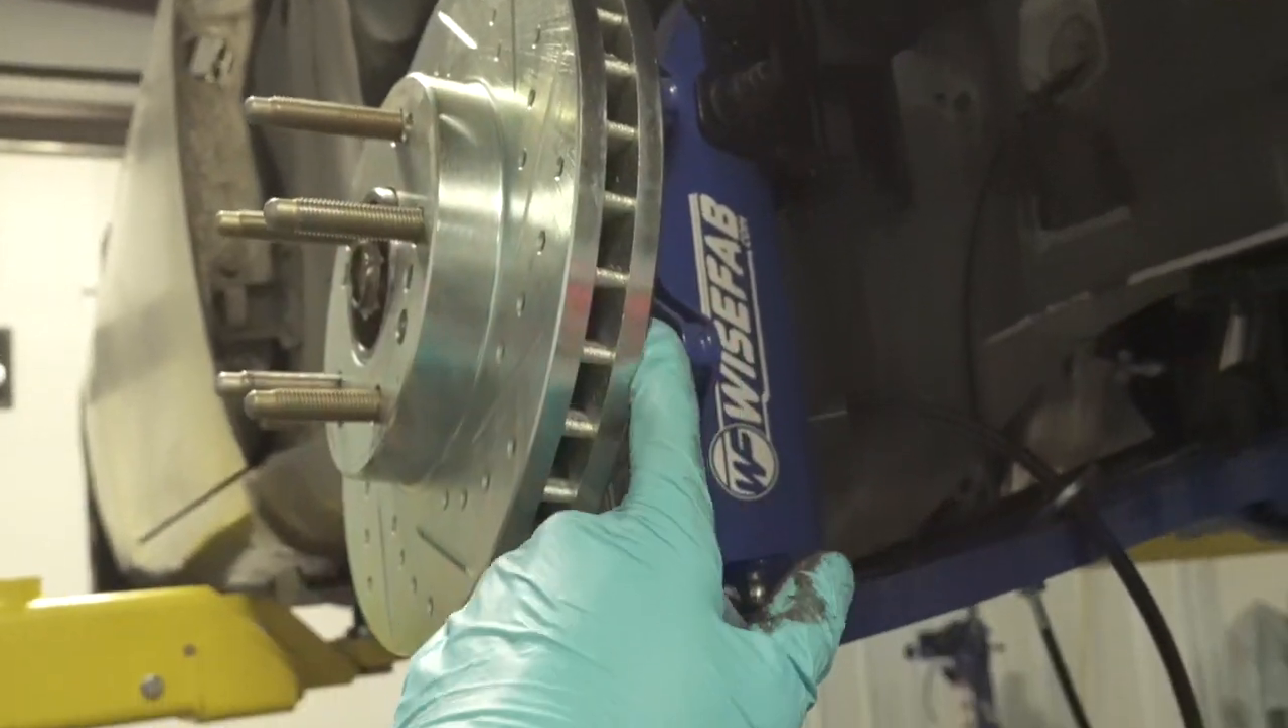I already got the front wheel off i had the old one already off so i'm gonna go ahead and bolt it up.